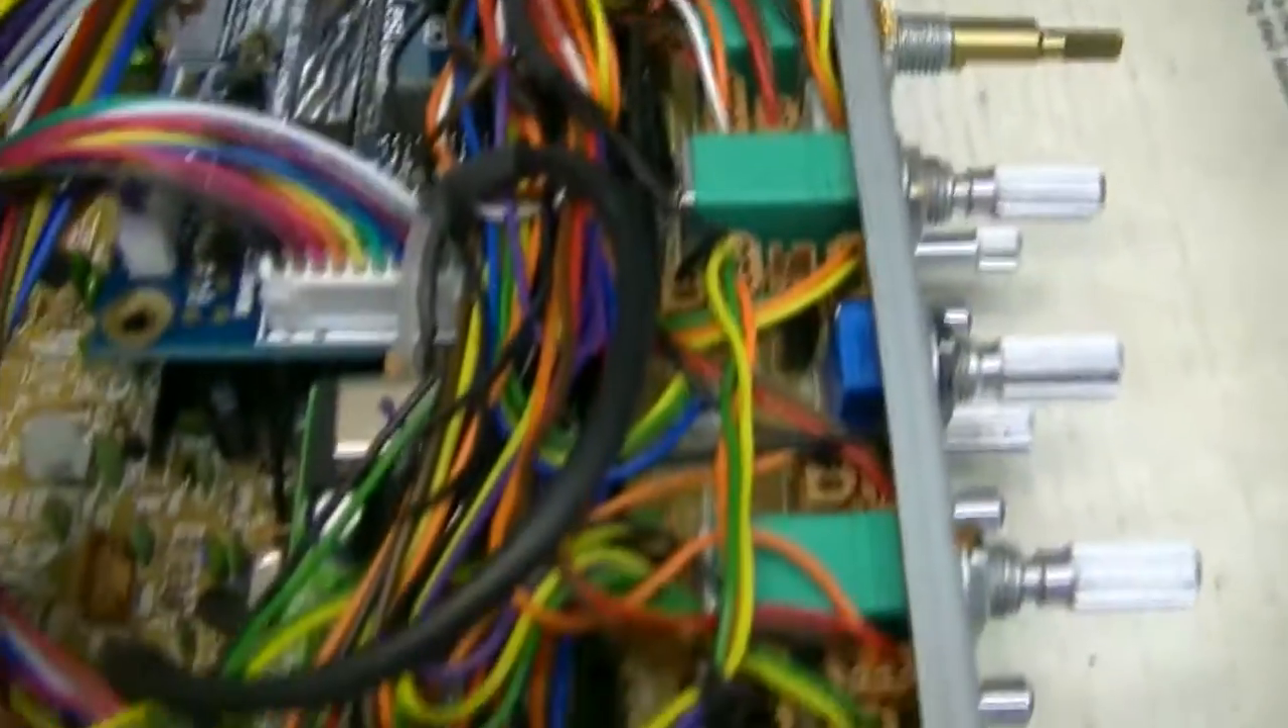This is your LESCOM custom 959 and you can see the wires are not tied up.